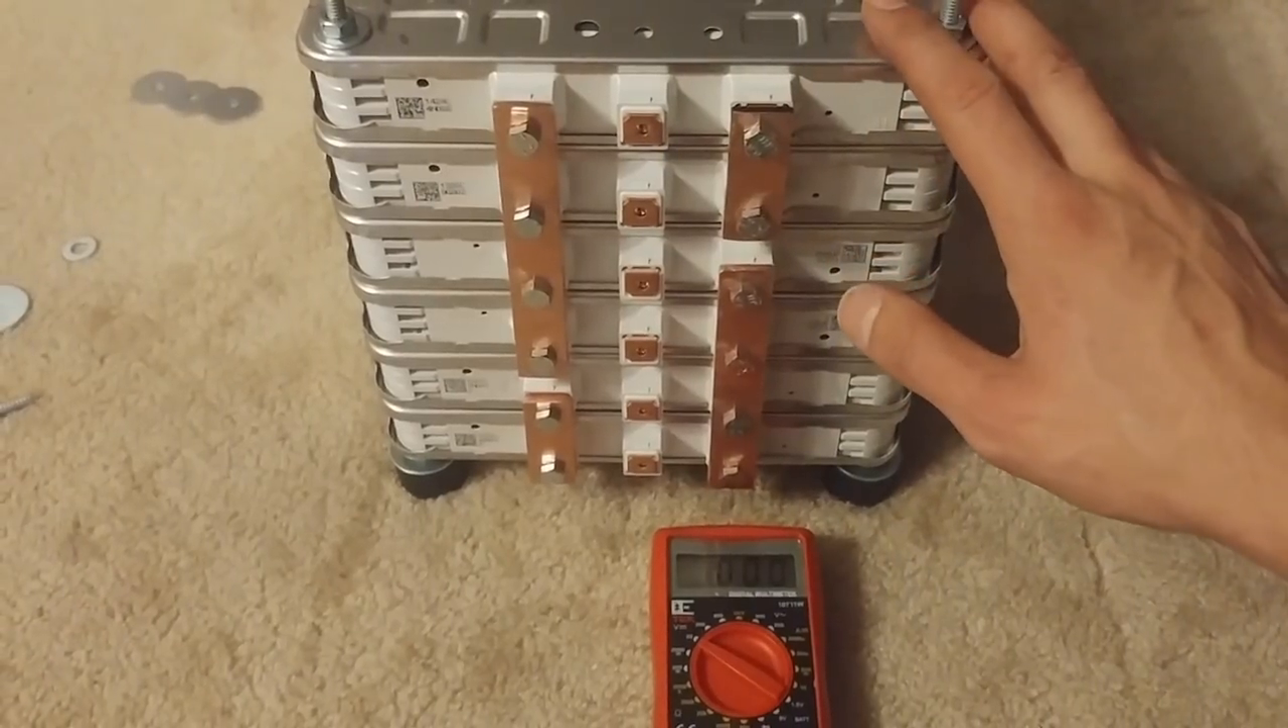All right, bus bars are on, perfect.